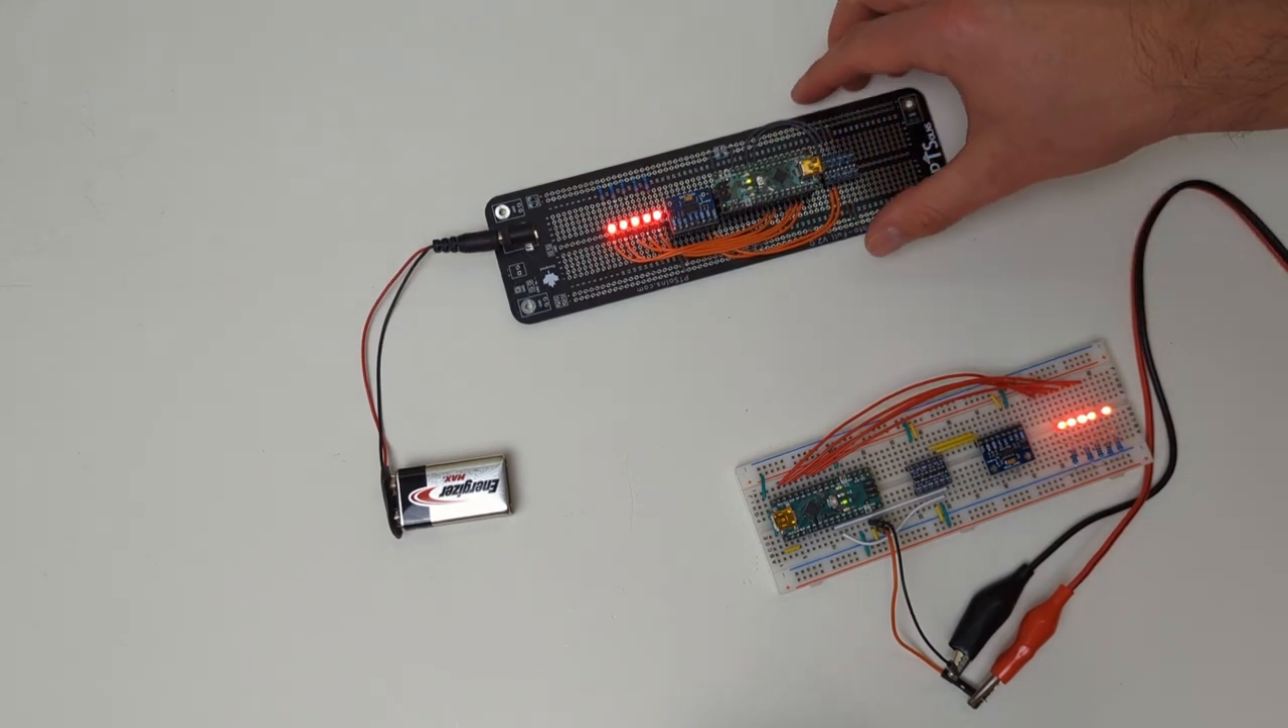We transferred successfully the circuit from the breadboard over to the prototyping board.